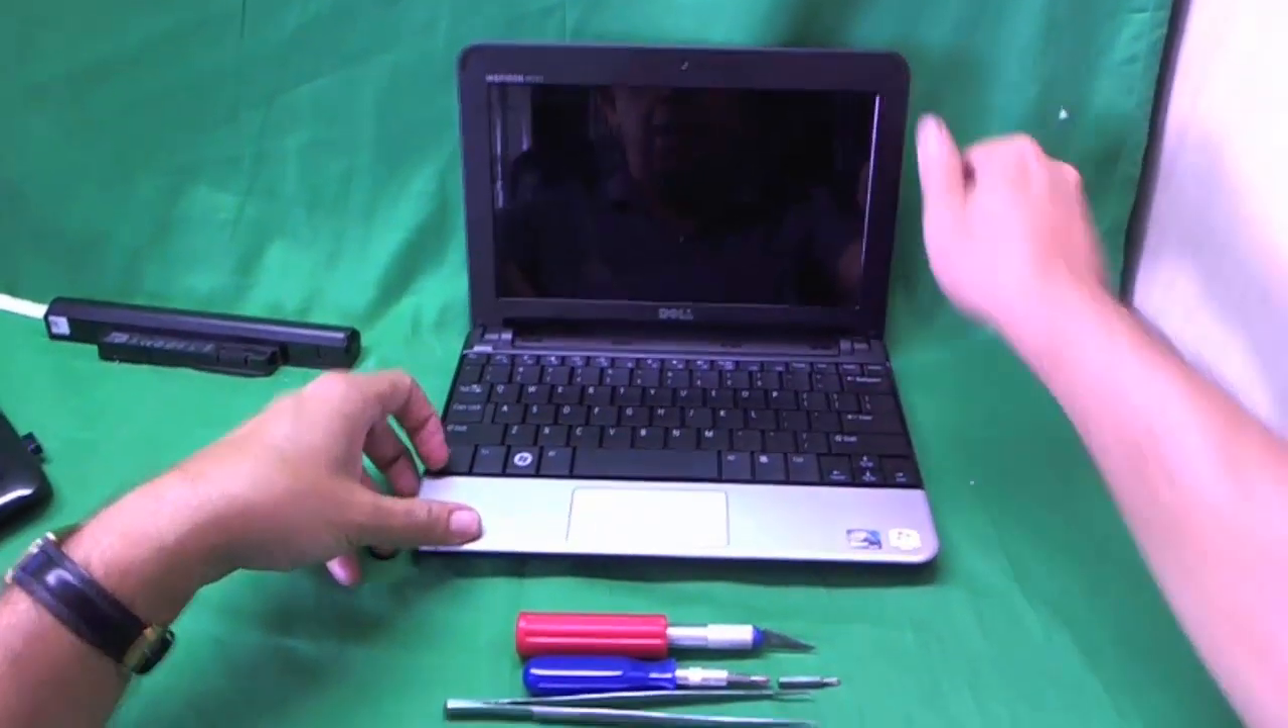Okay, now that the battery is out, we can work on the laptop safely.